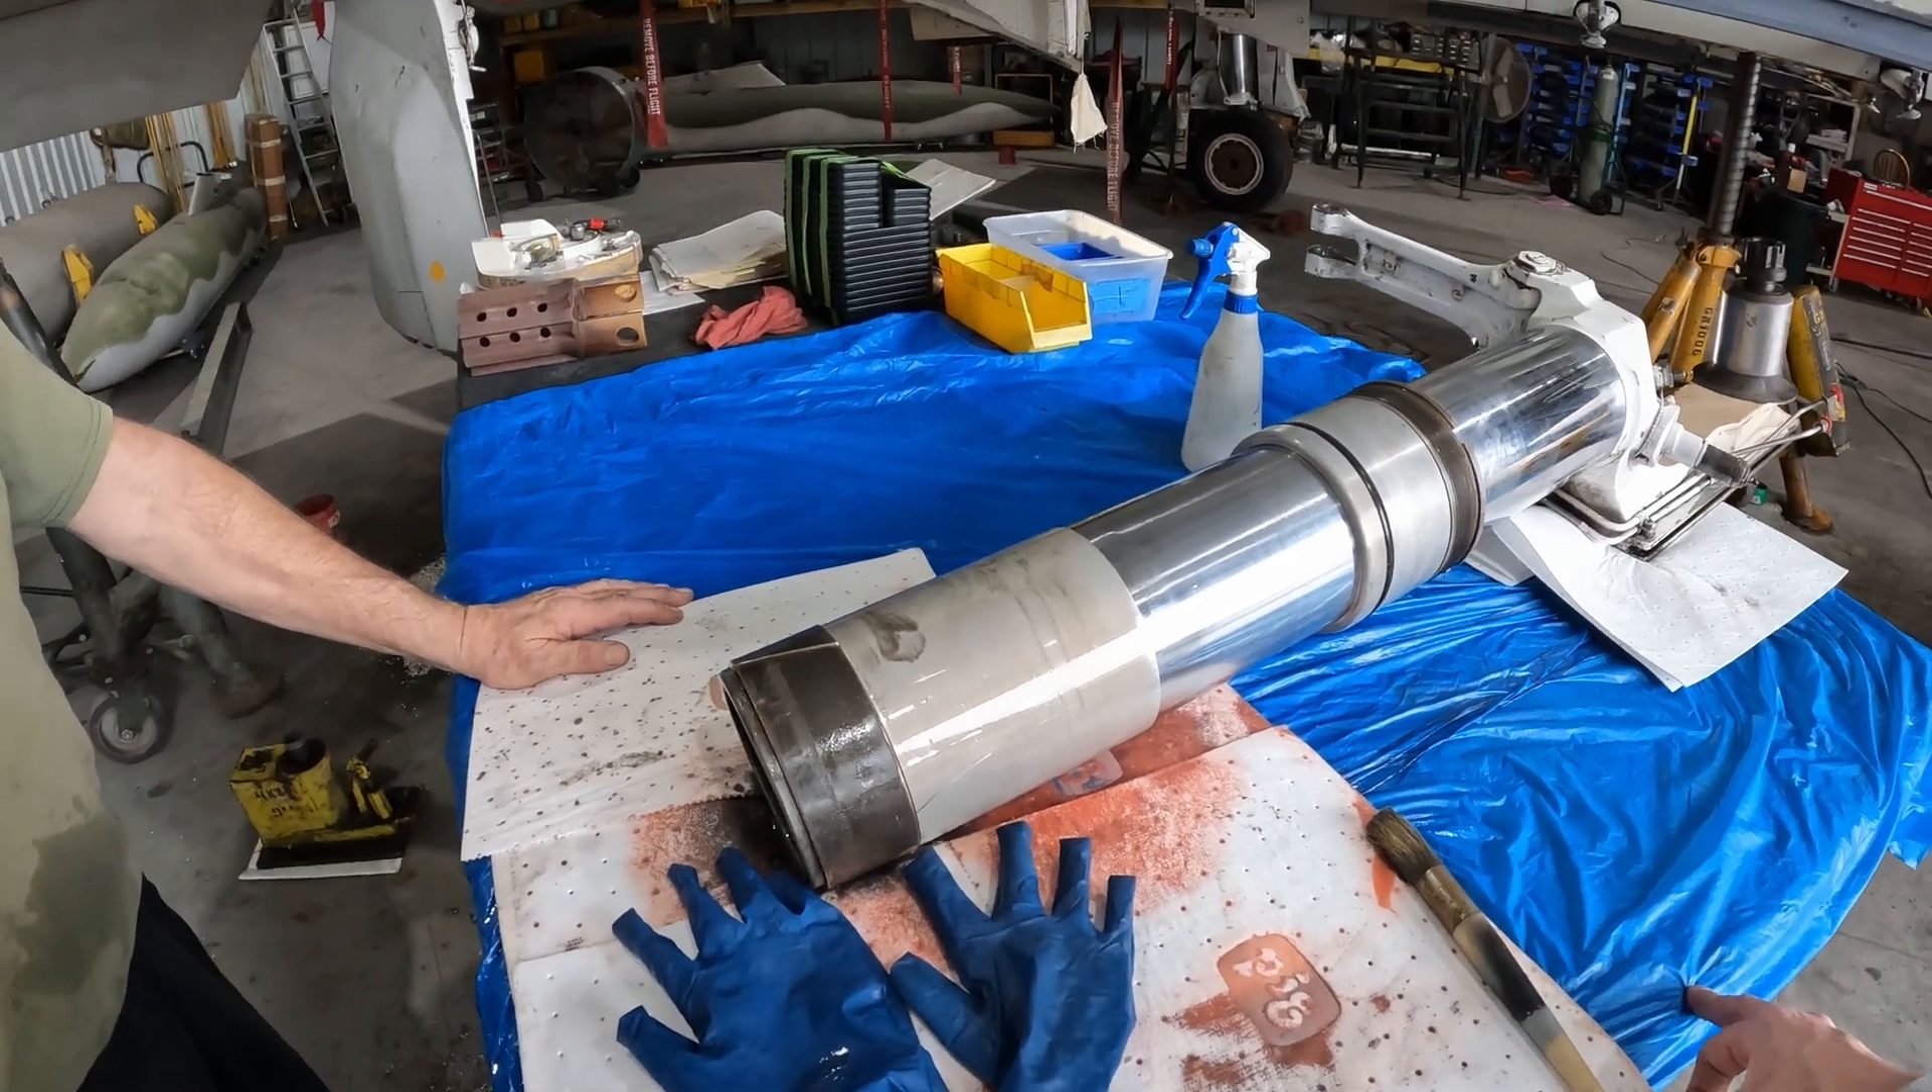We got the lower half of the strut out.